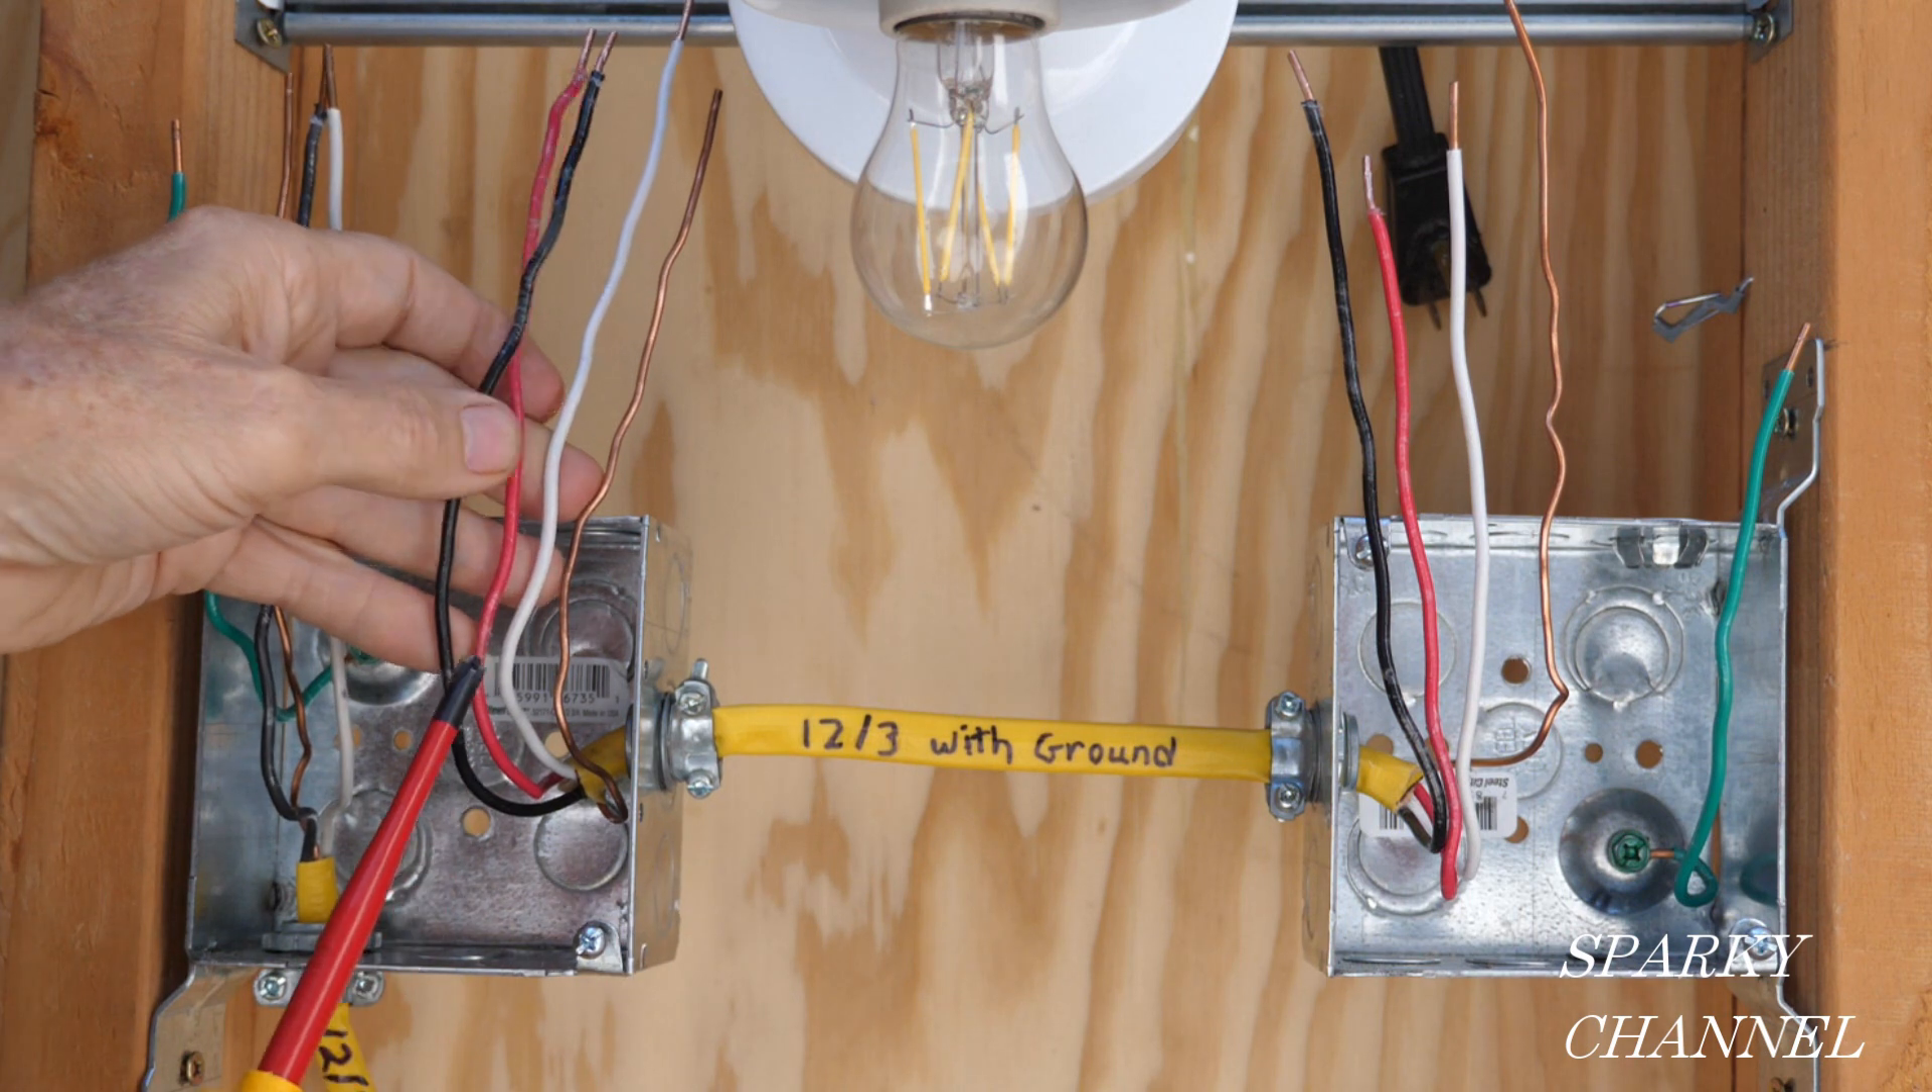And here we have a green ground wire attached to the box, and that's going to be a bonding wire for the box.